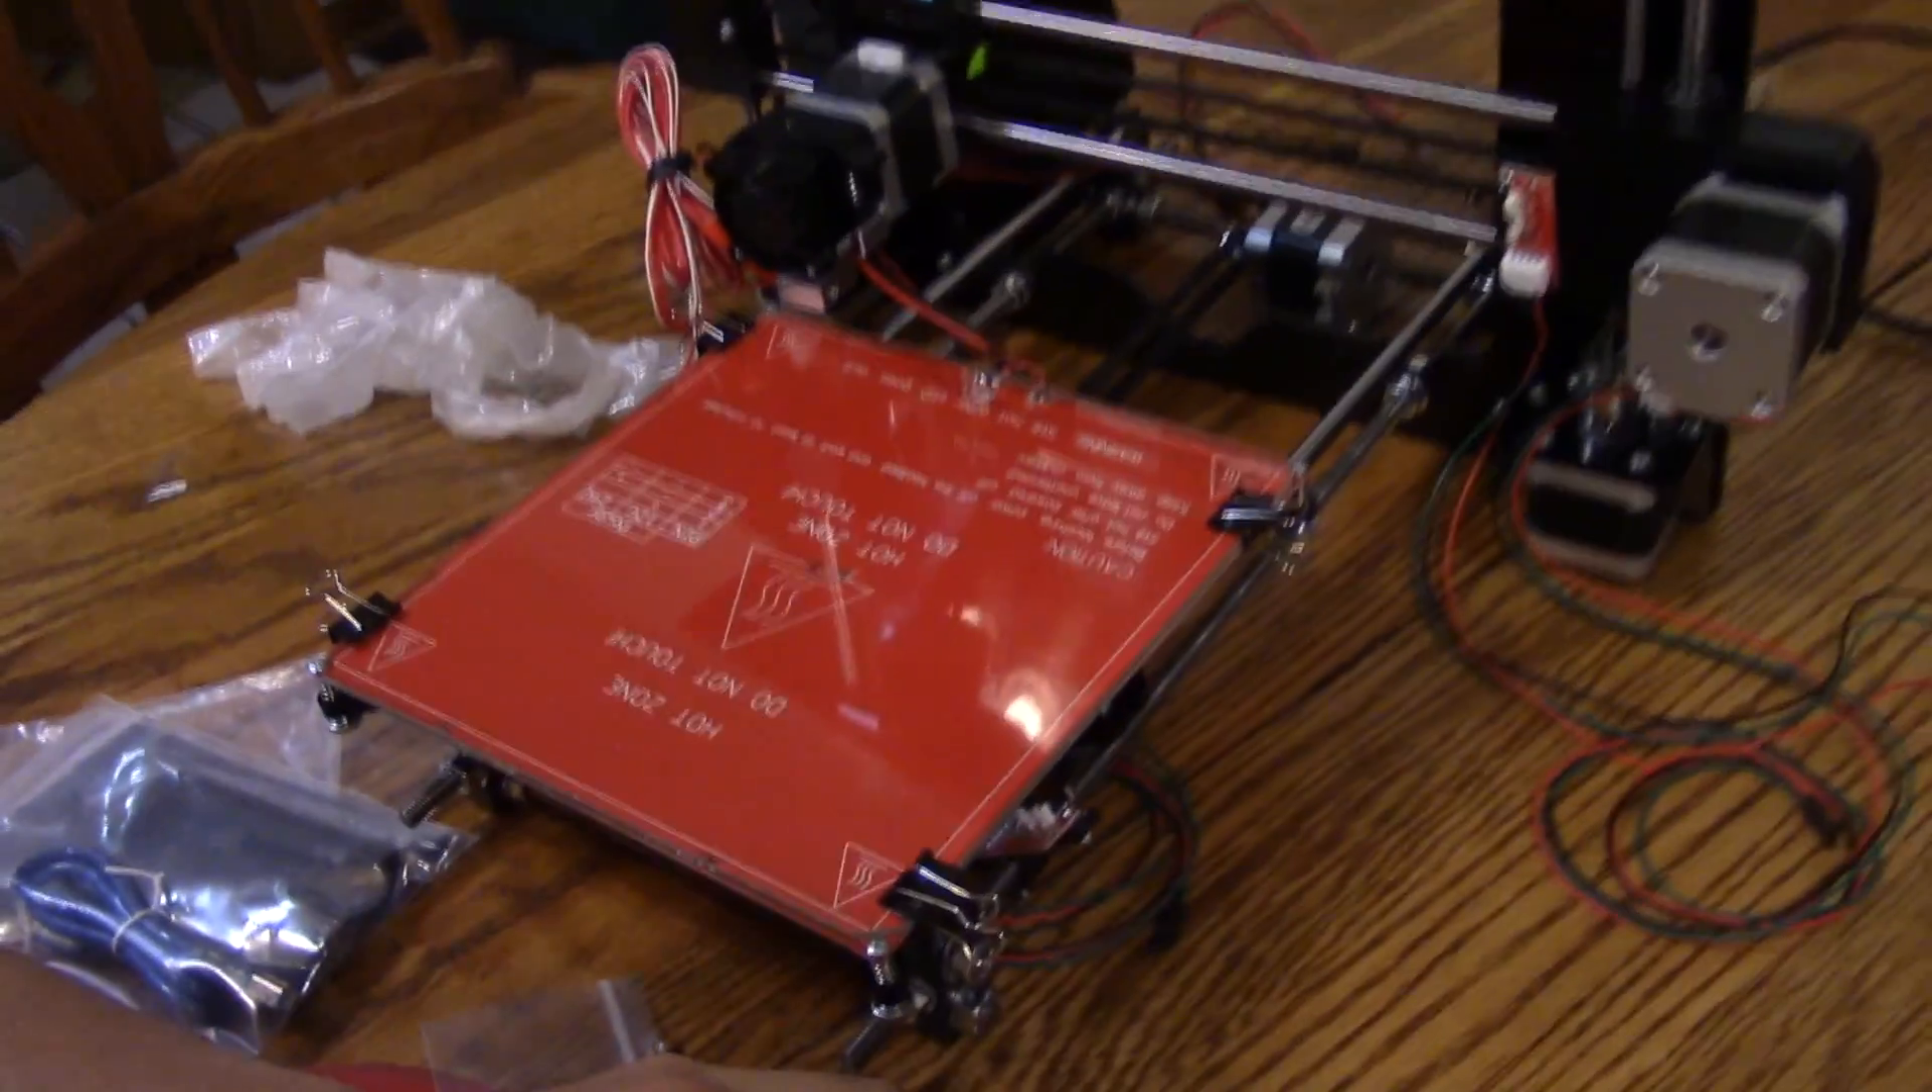We got the whole frame, the hotbed, everything assembled.